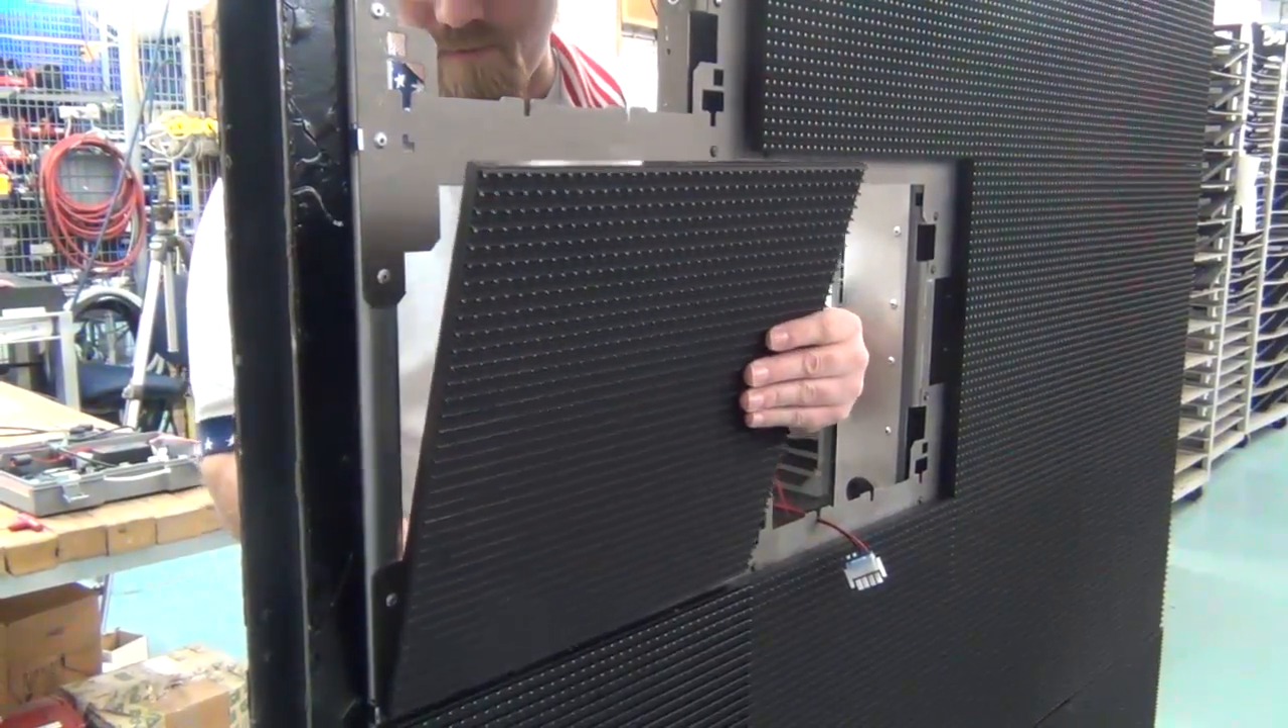As you can see, we've already removed the module here, so we'll be pulling it through this module hole.